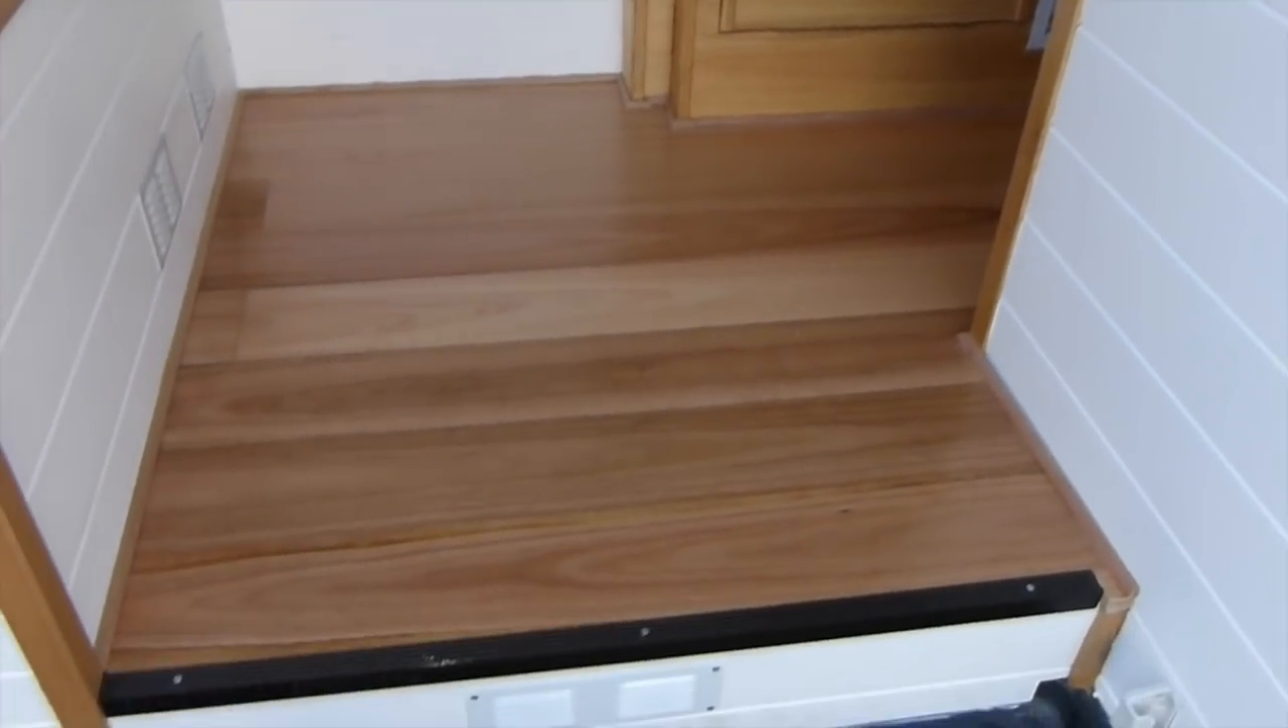Cam has installed the floor.